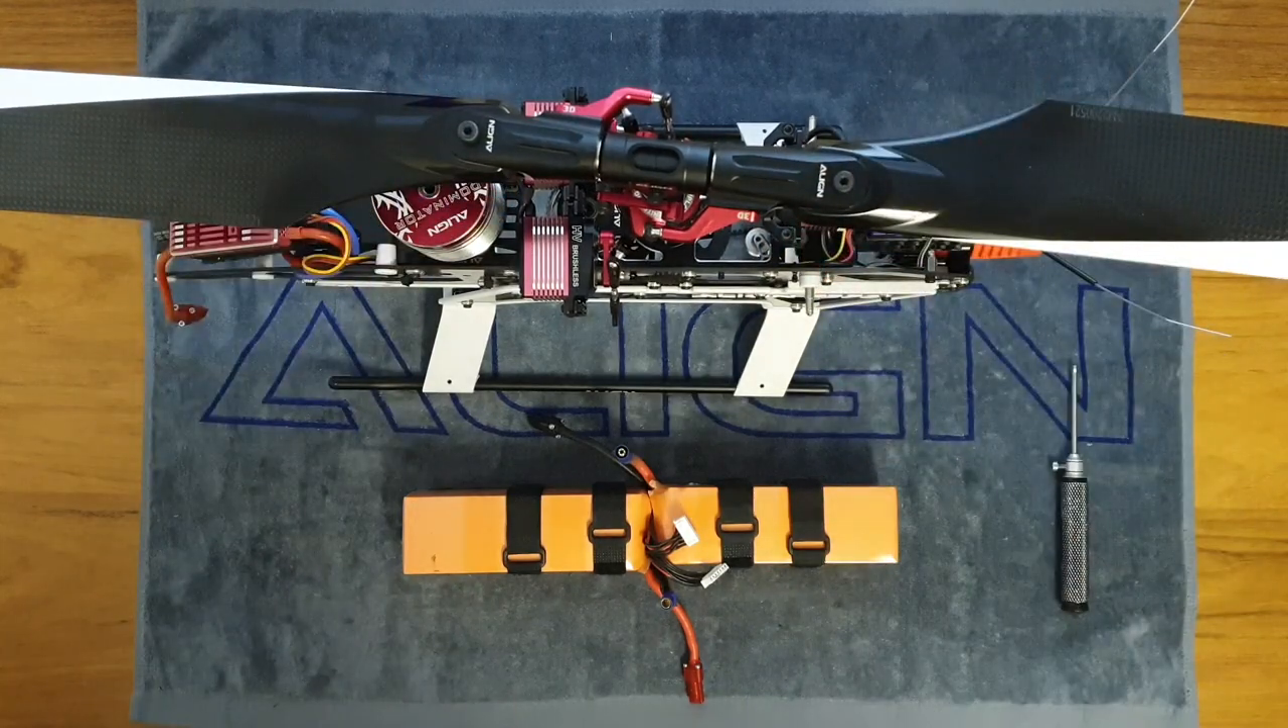The first is you can probably see i've already gone ahead and fitted my blades here.